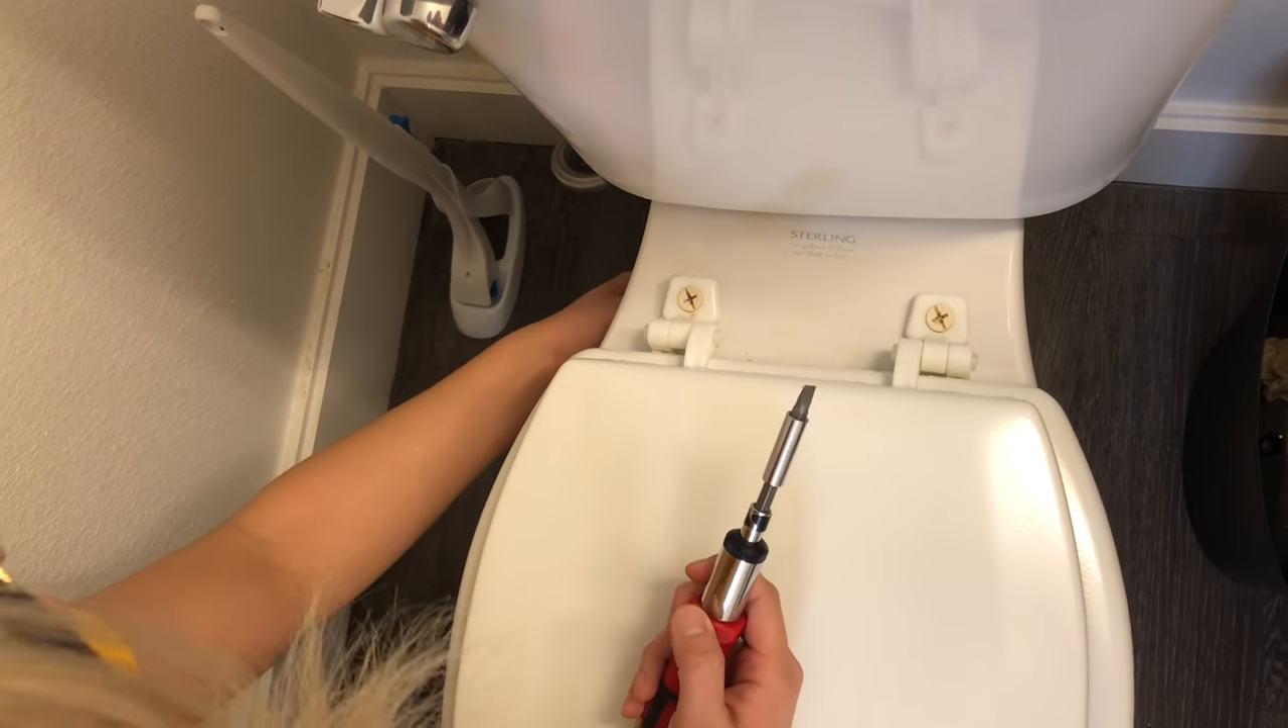So as you see, I just put the screws back in.